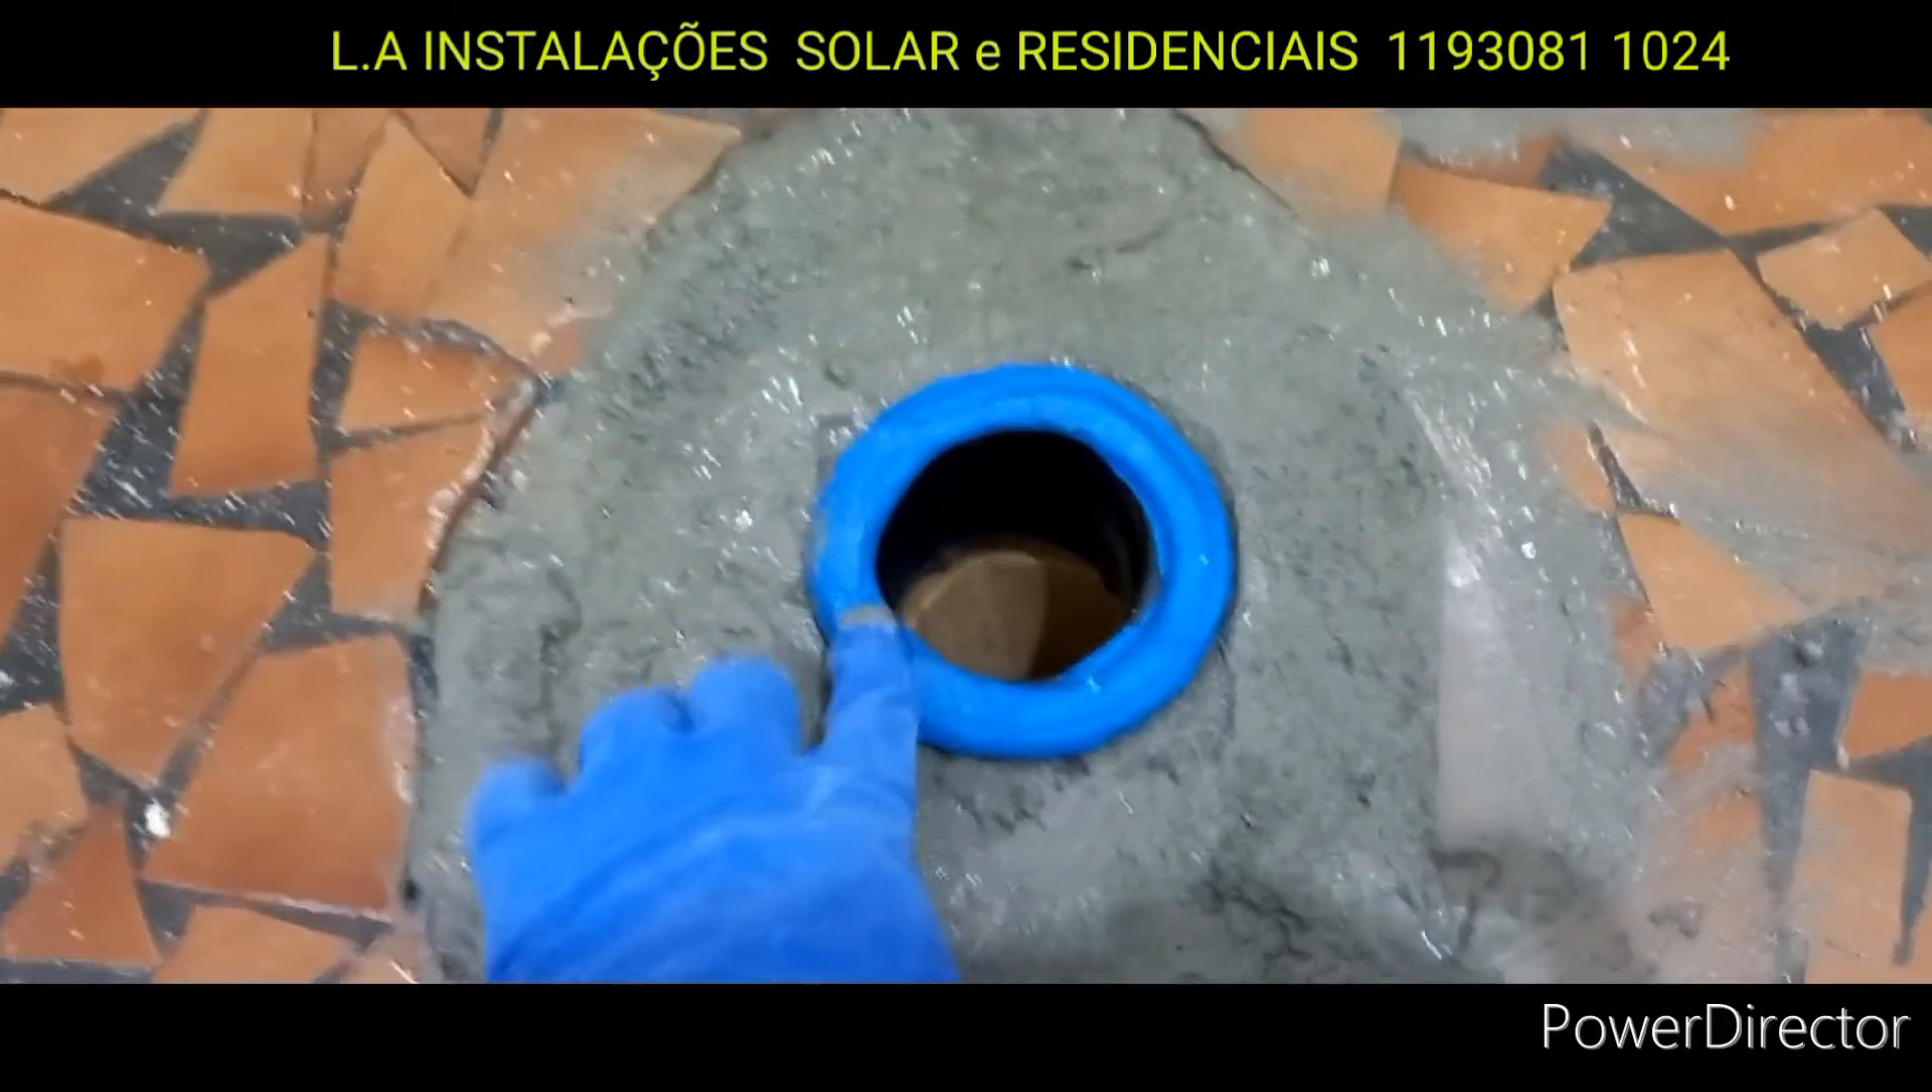Já coloquei aqui o acabamento, tá? Já encaixei aqui o acabamento.